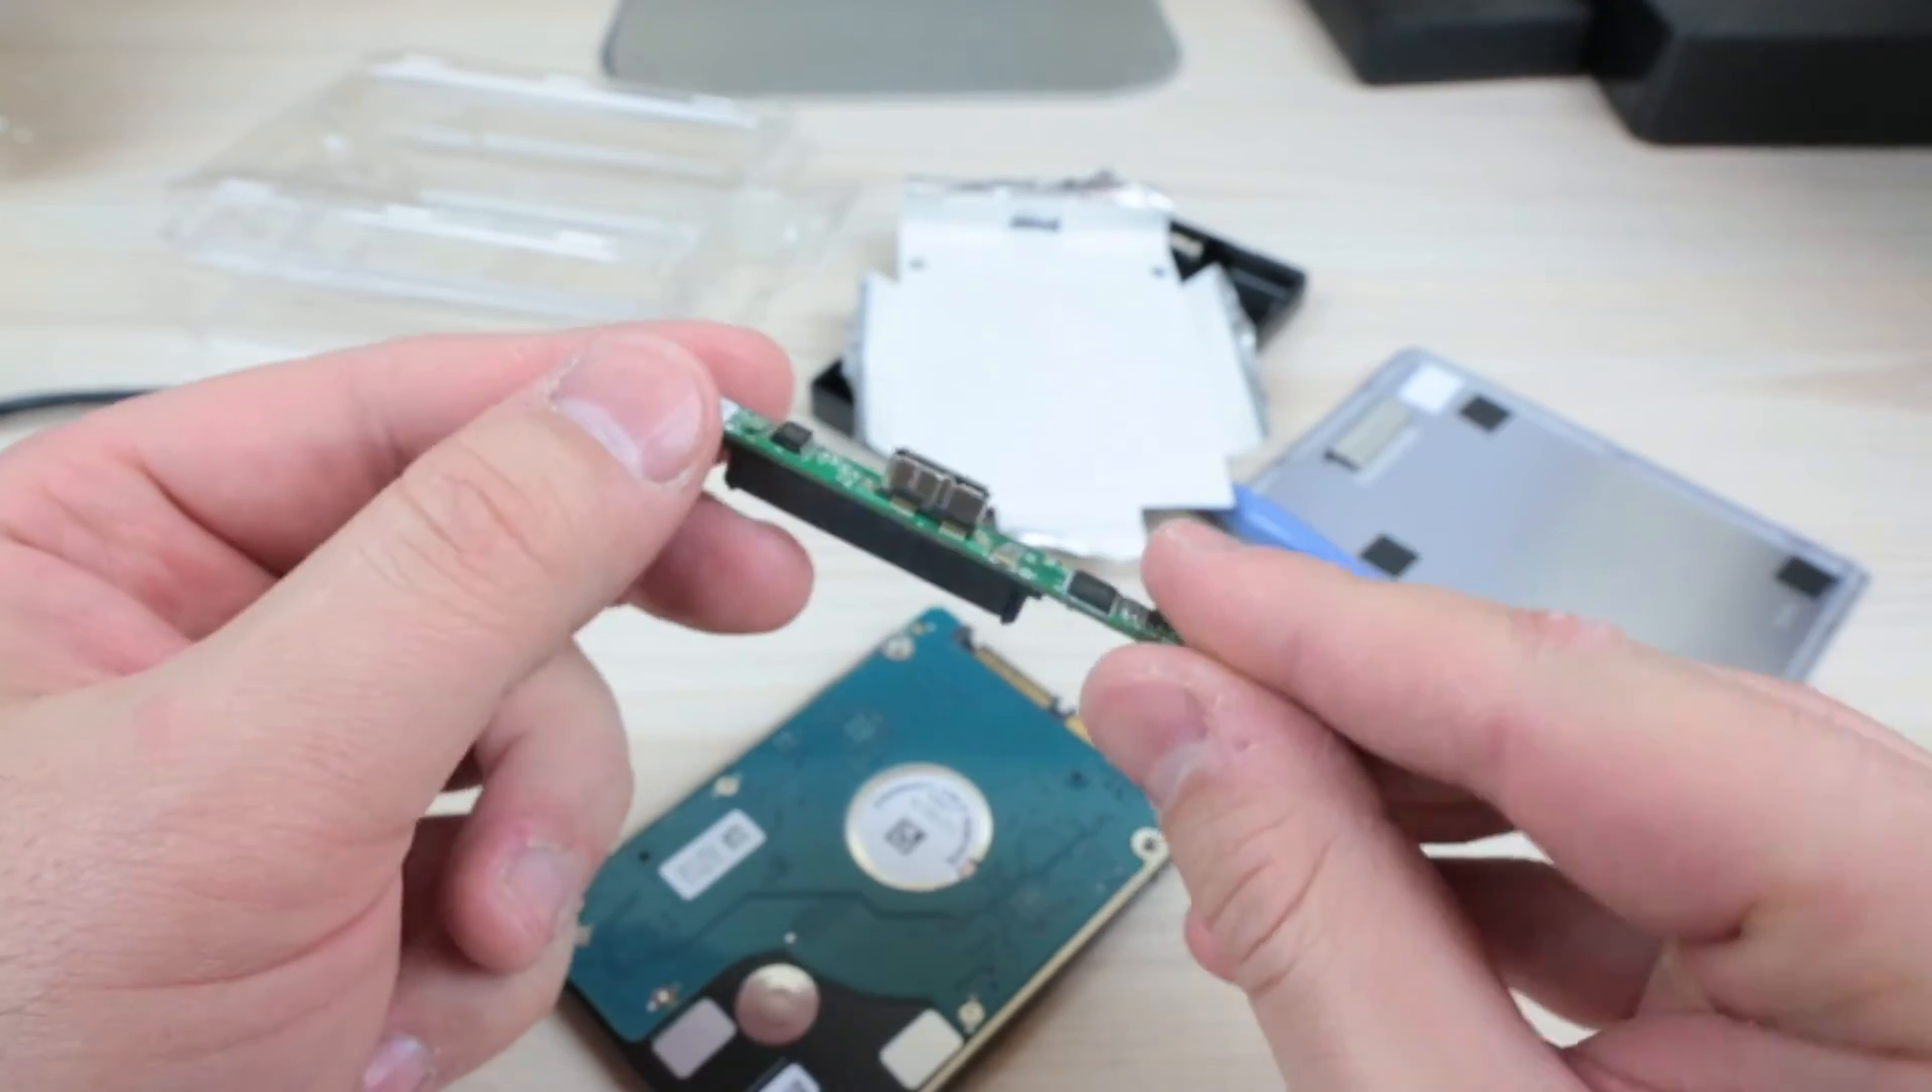Here, this is the actual board that has just come off.